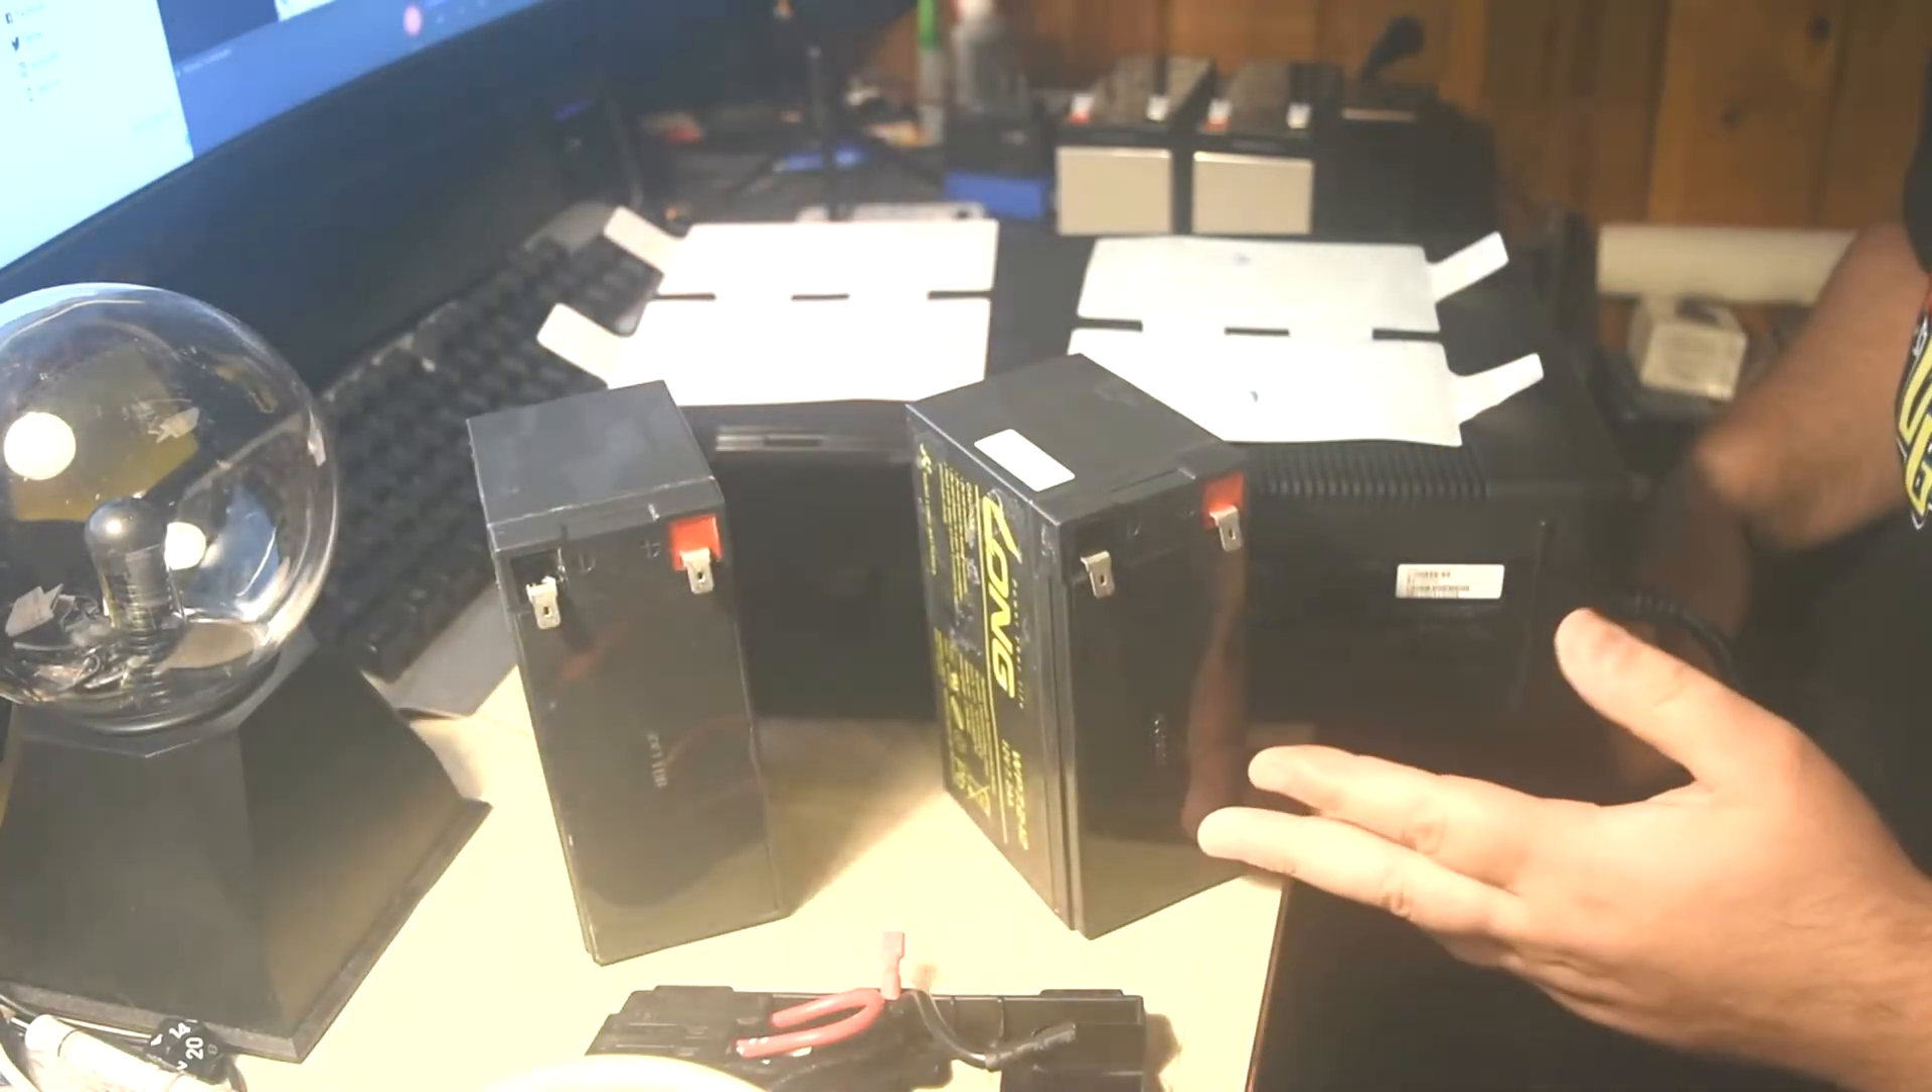So, we've disconnected our old batteries.